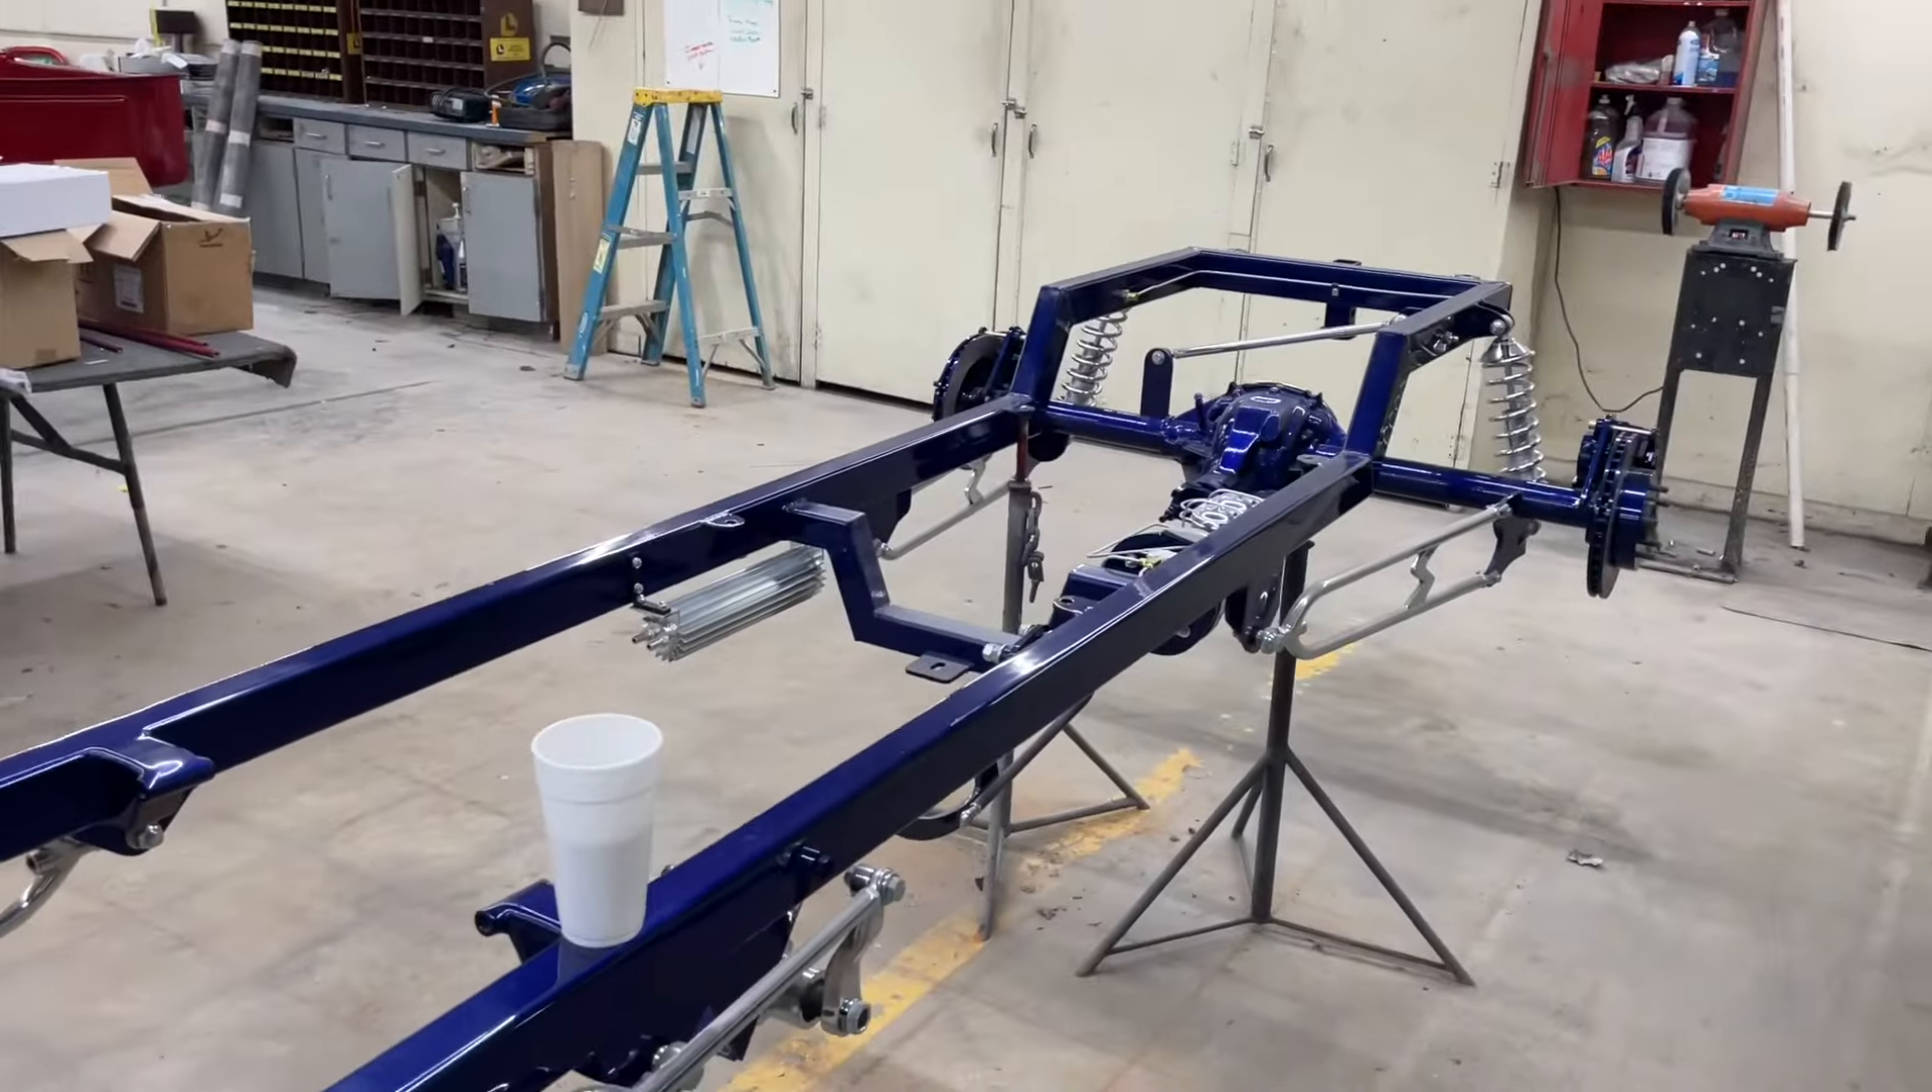We still need to get that motor and trans in here and knock it together. I mean, it's not far from going together.